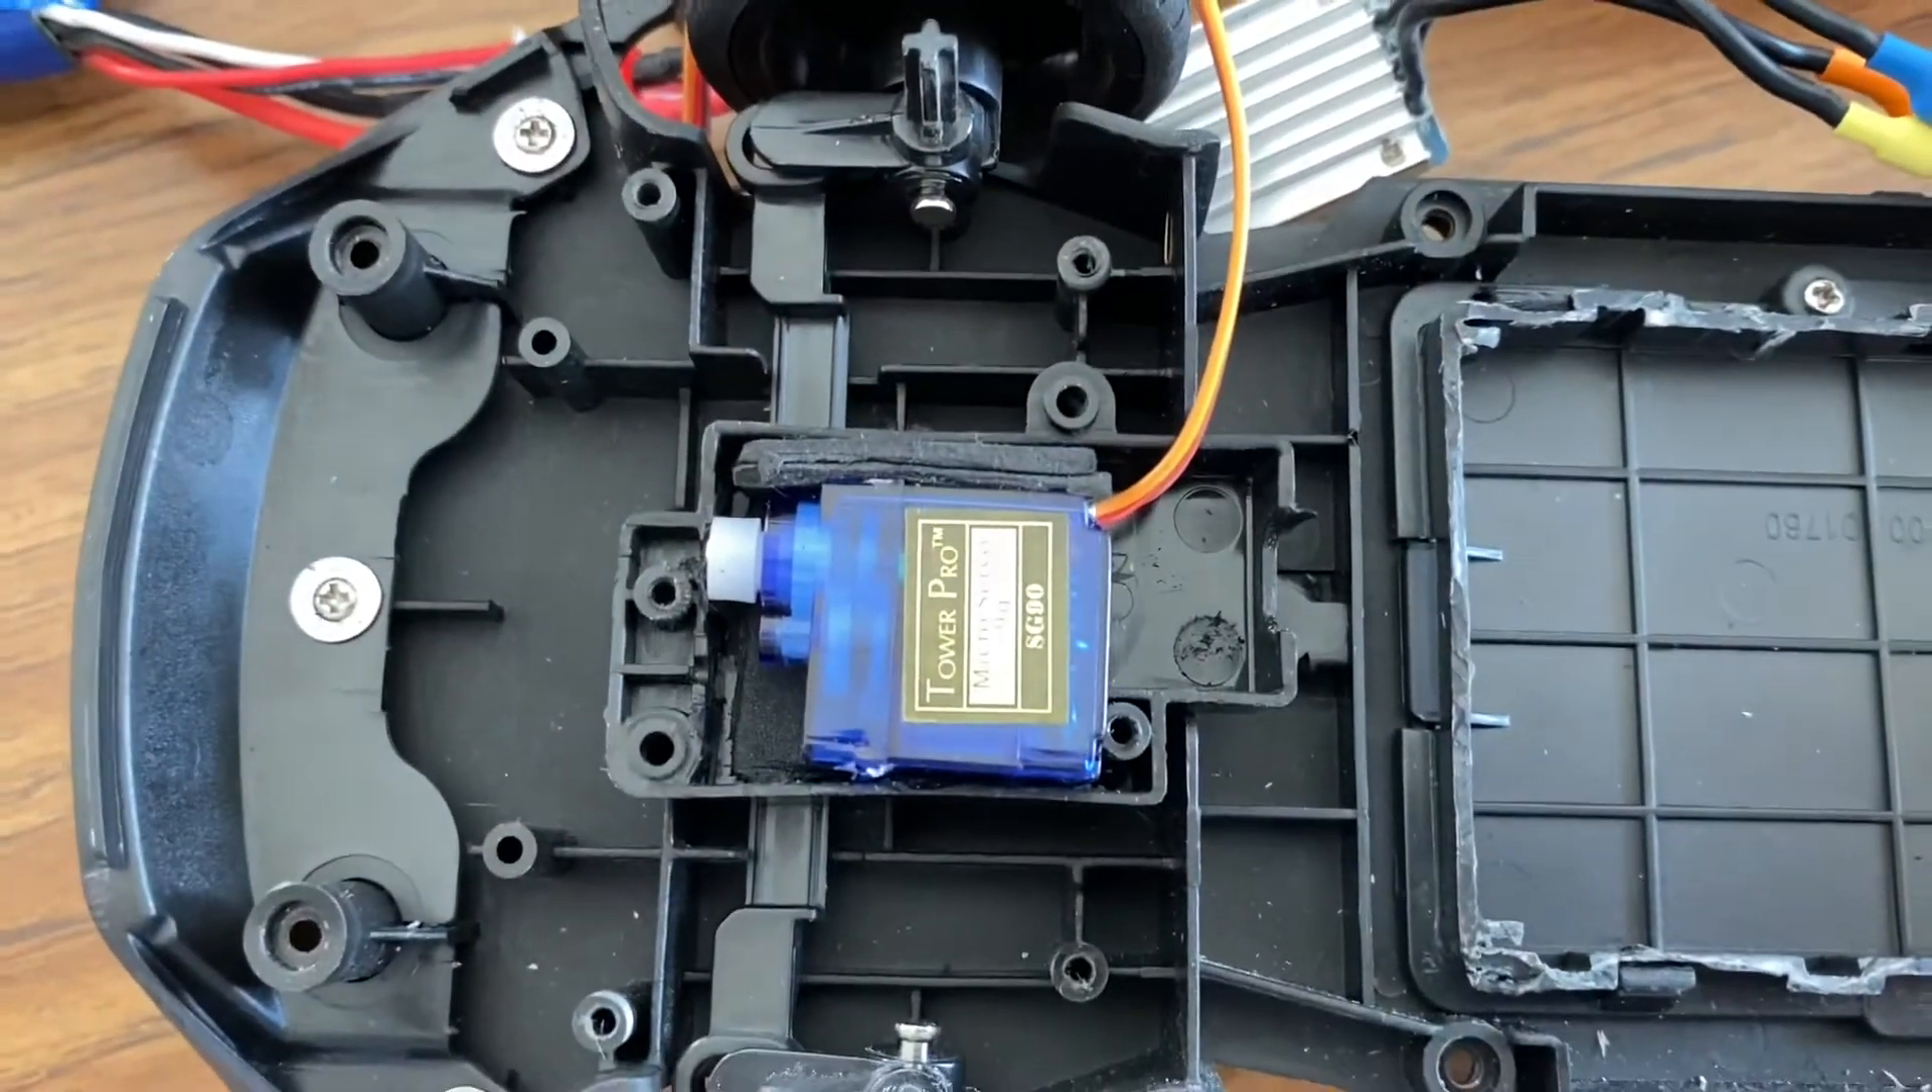And there's my servo I've got in there.